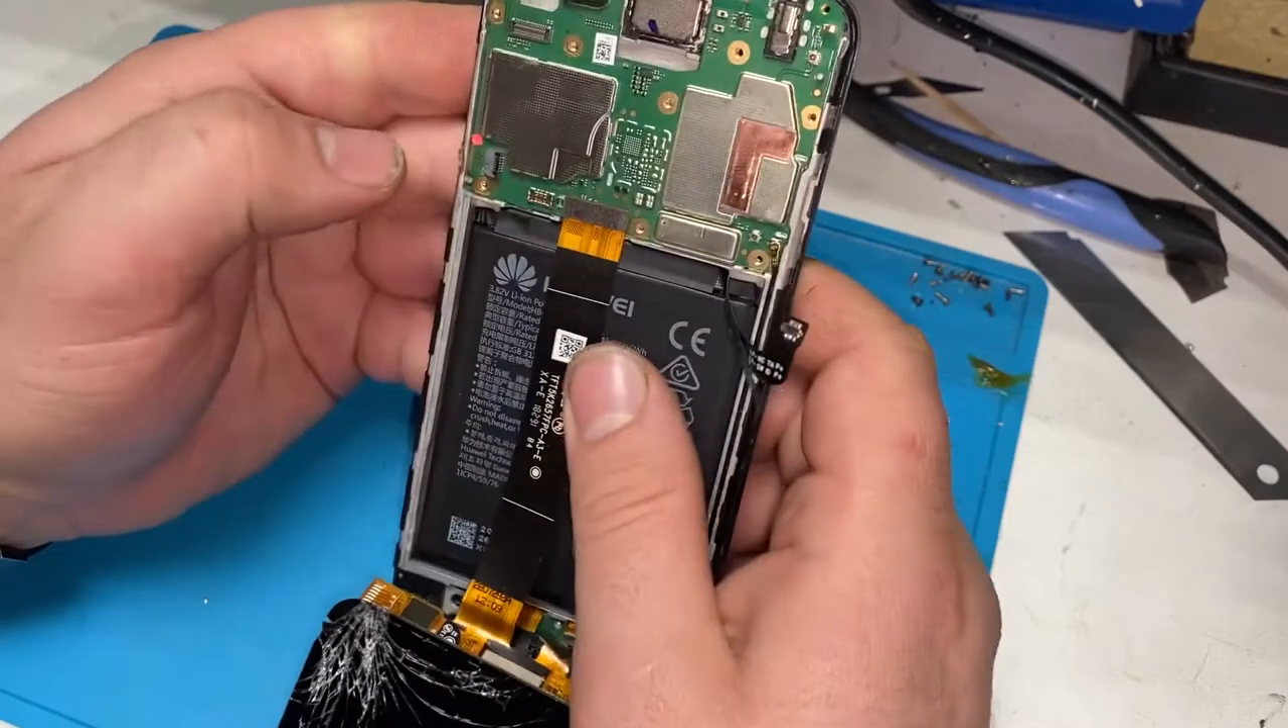Все Системная плата у нас на месте.